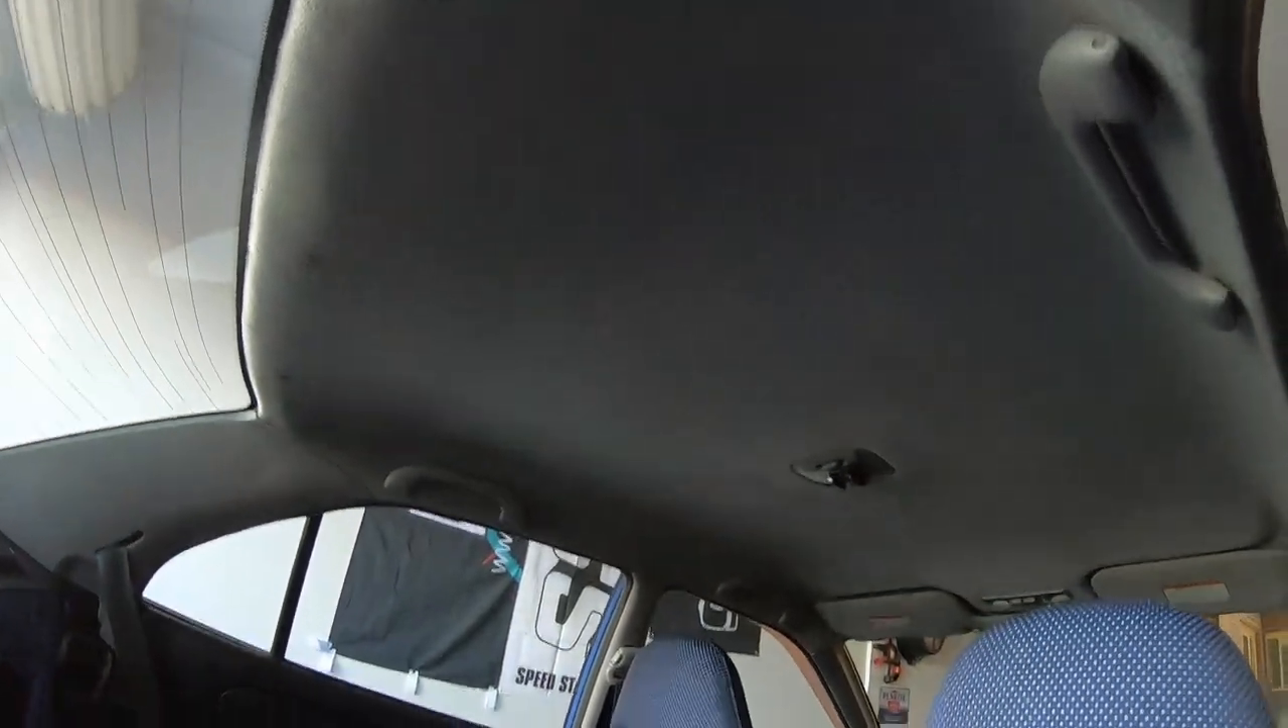So this is all done interiors all cleaned roof linings back in and nice and clean.